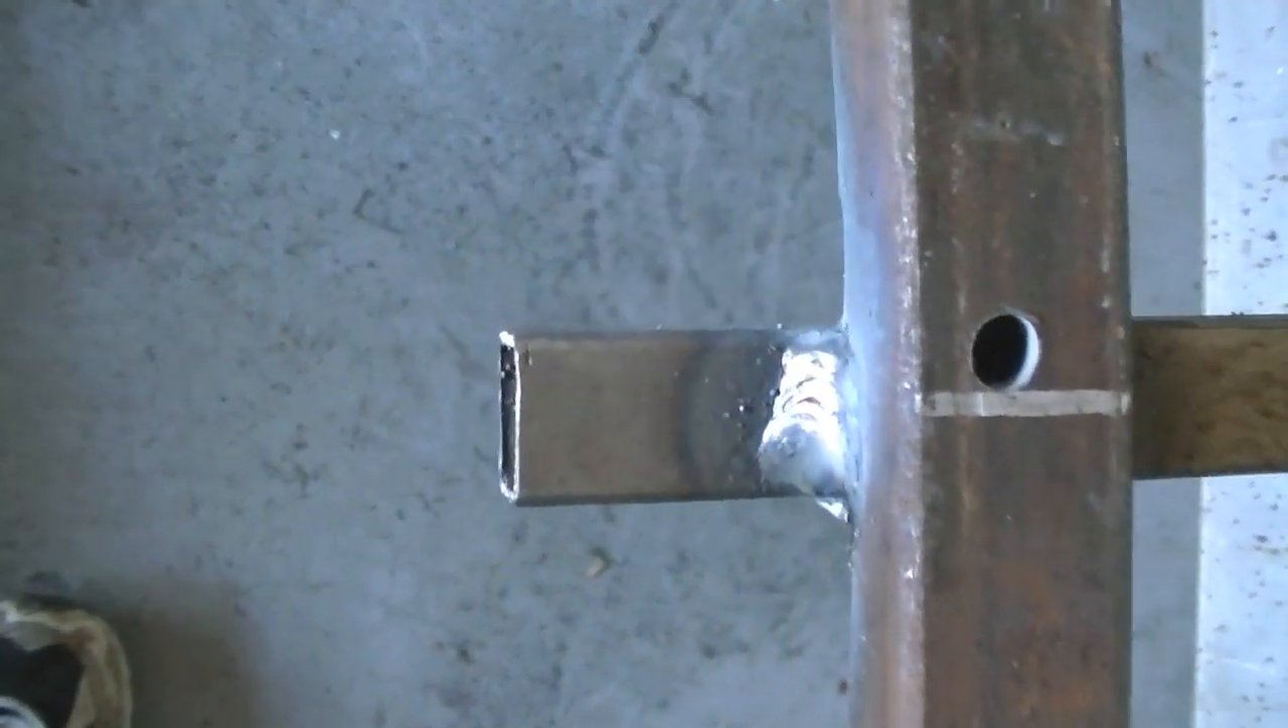This lower ring mount I have a welded in place.